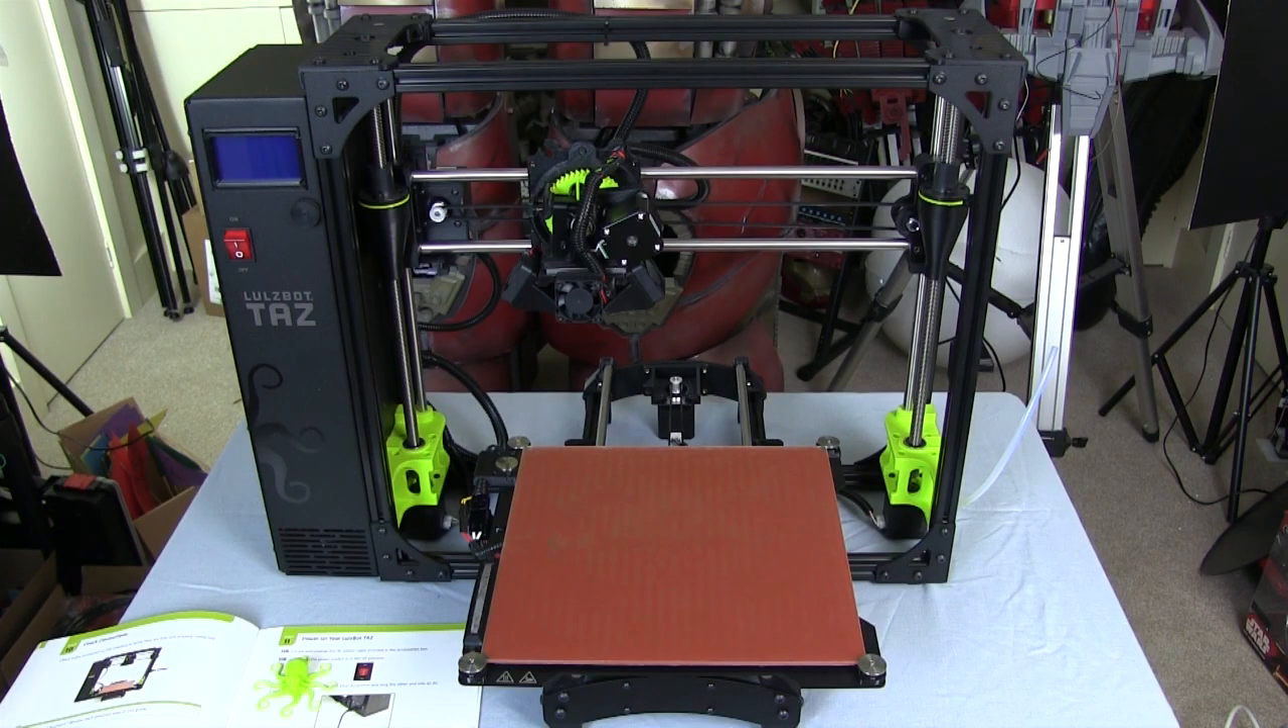The printer is now completely together.